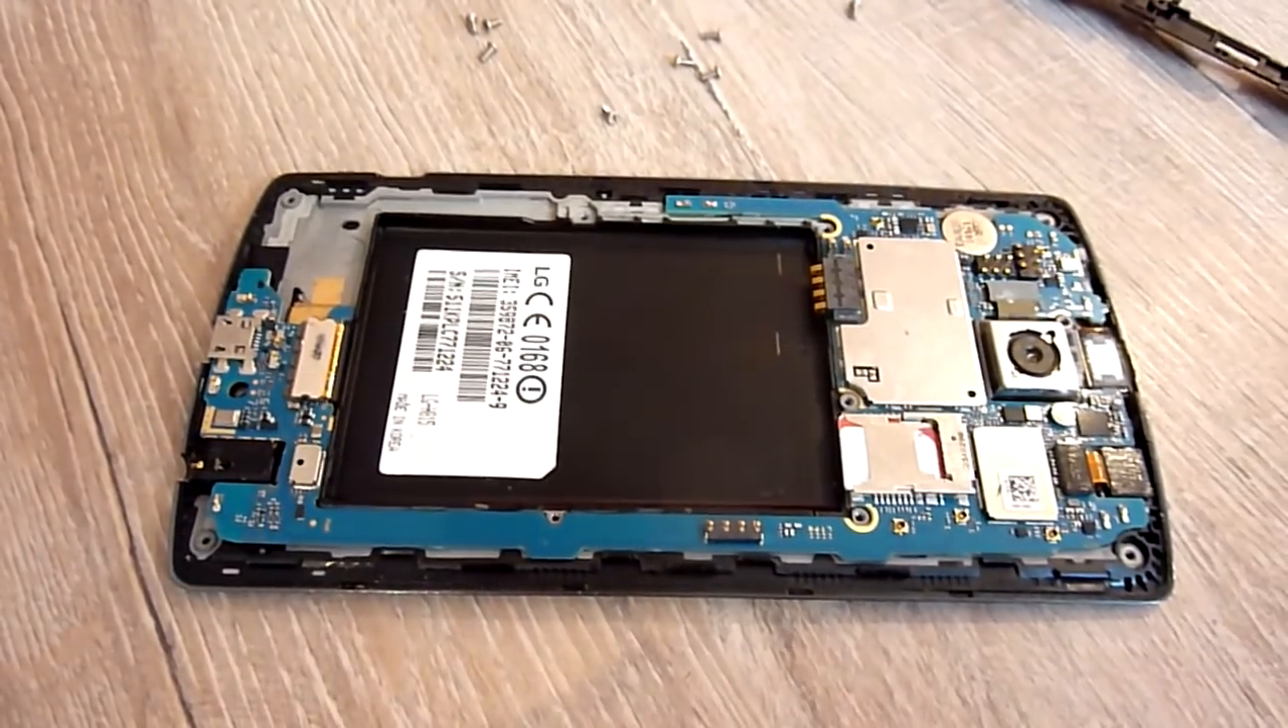OK, so we've got the back open.